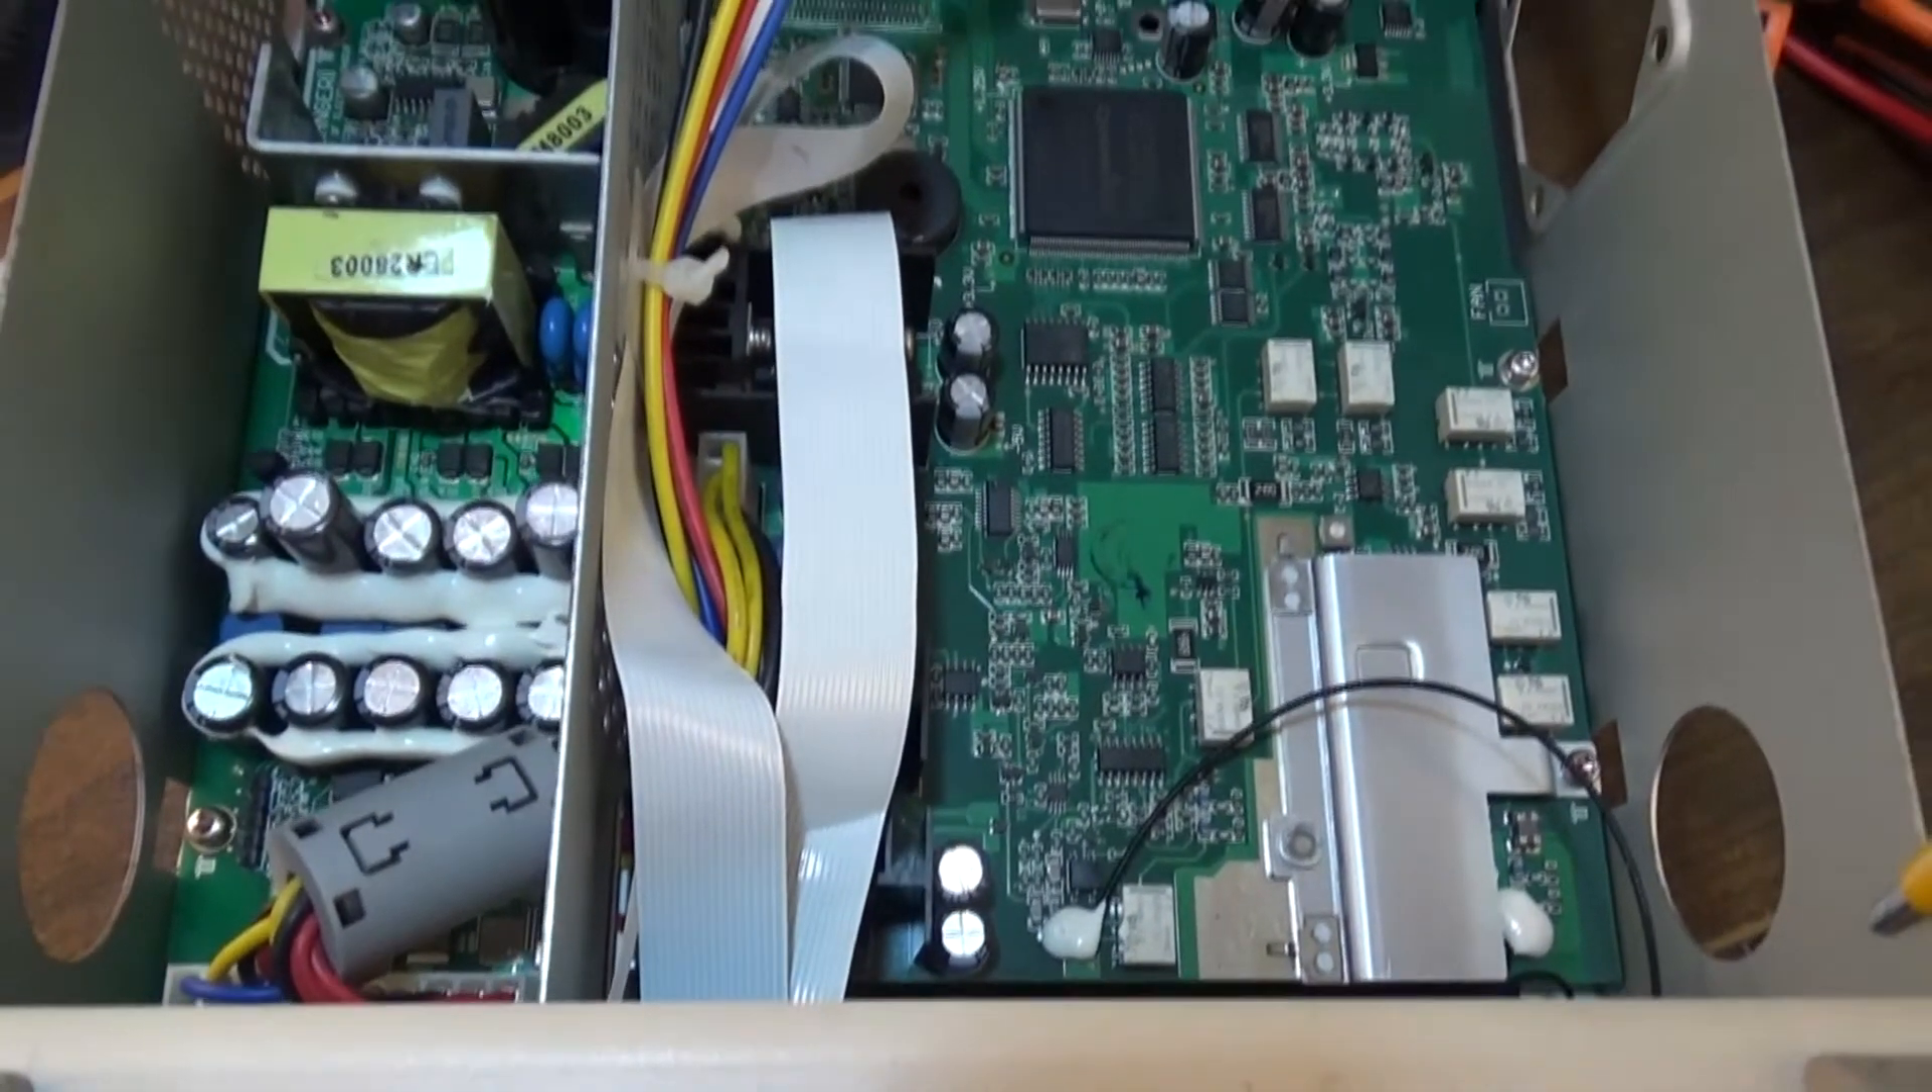I have already opened the function generator.